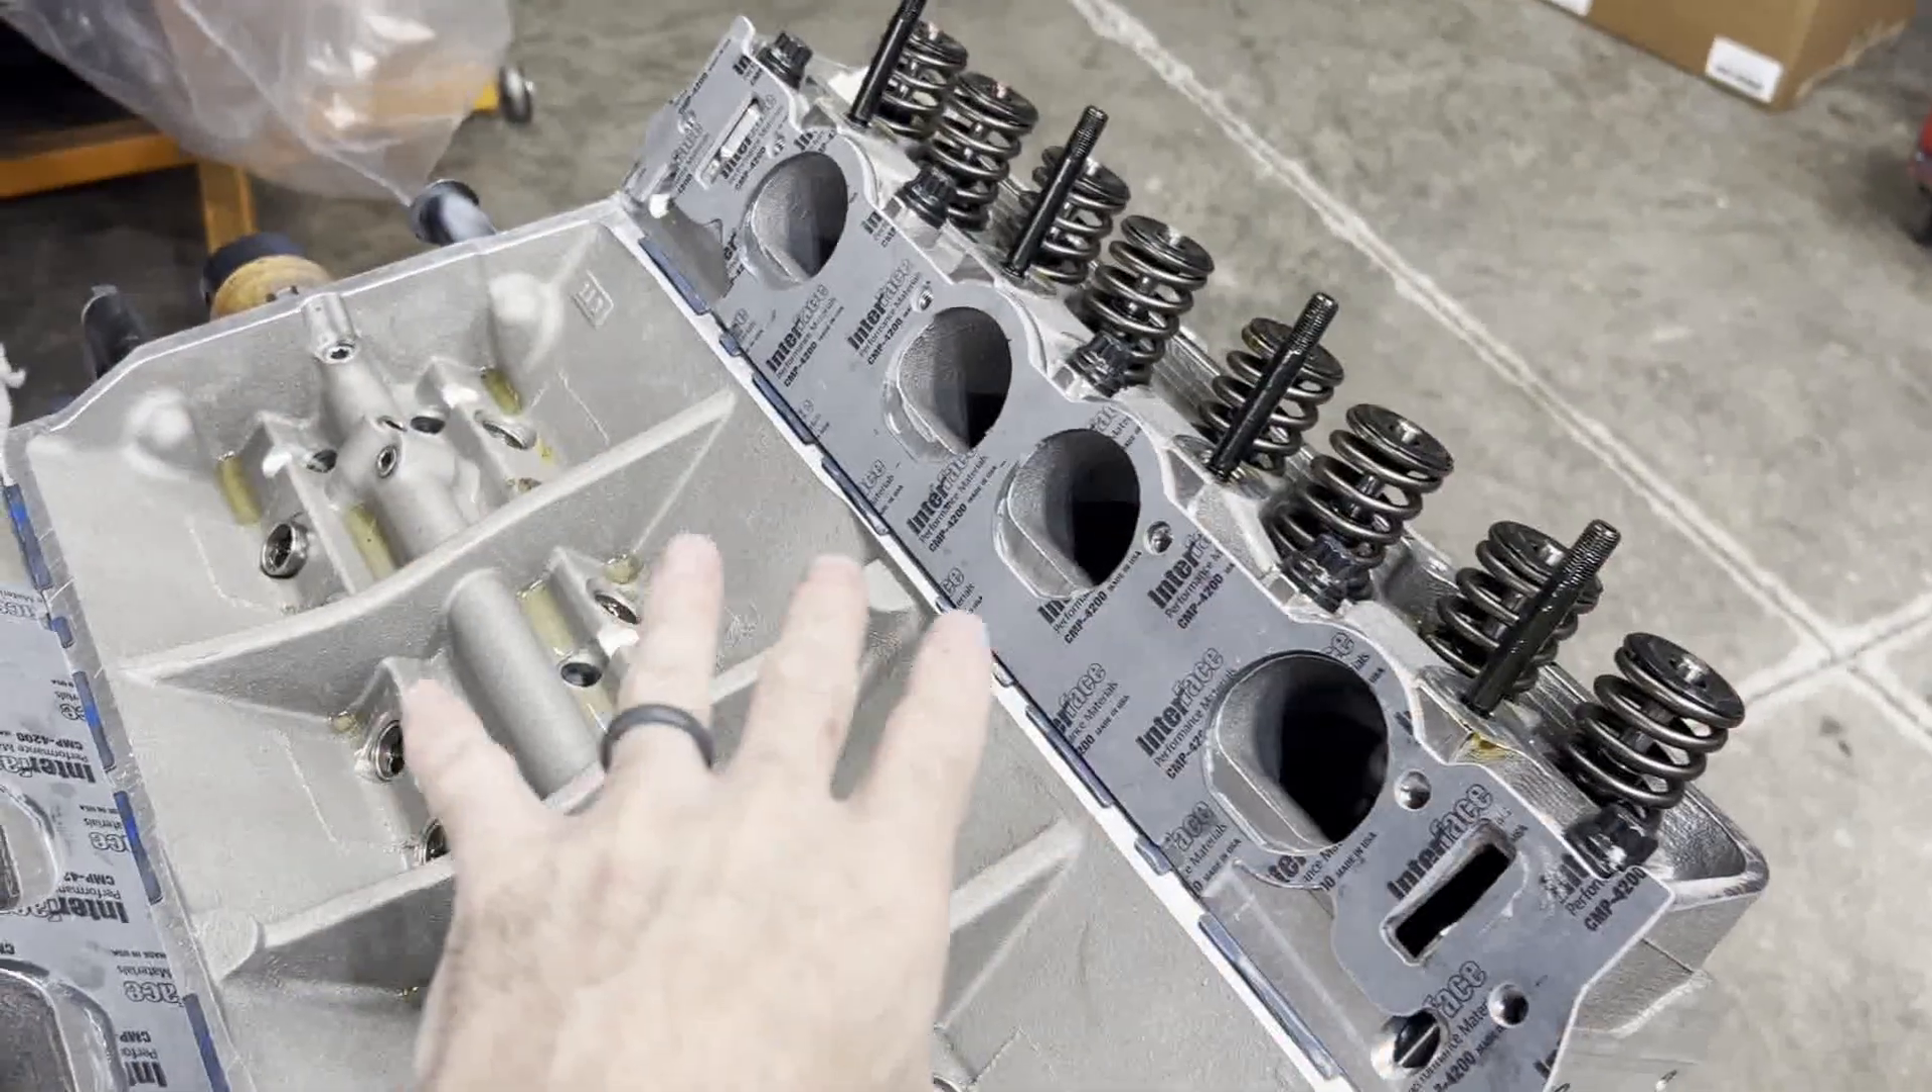All right our bolts come in so we're now in the process of putting intake manifold gaskets on.